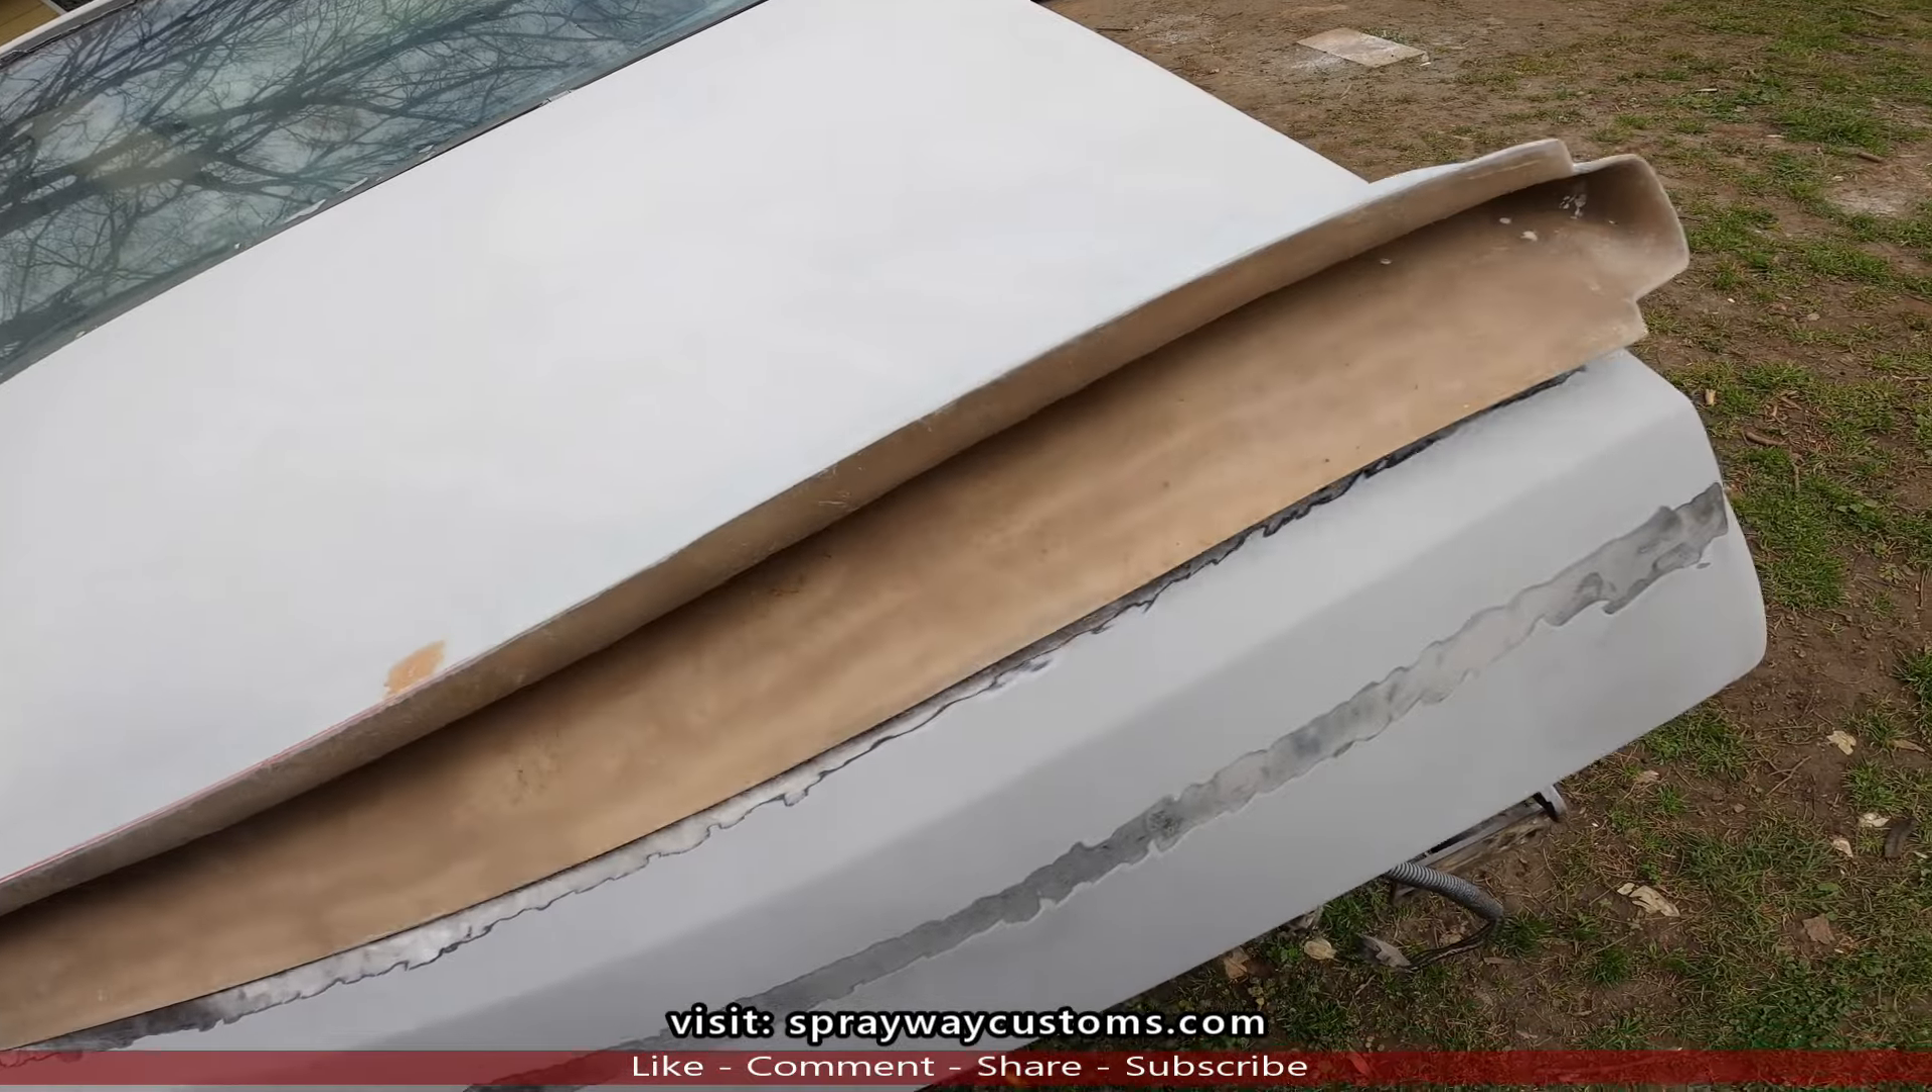Now you can see these ends Stick out Farther than the deck lid itself.